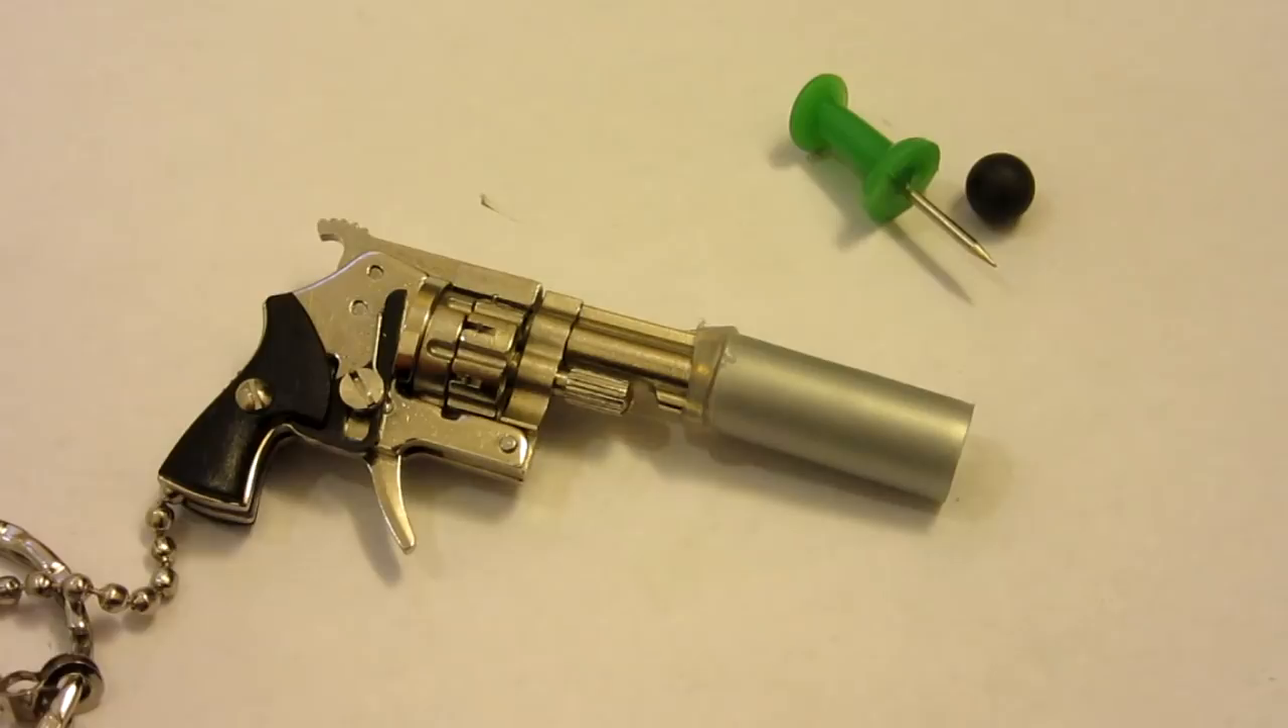As you can see, I got the pen tube glued on the end of the barrel.